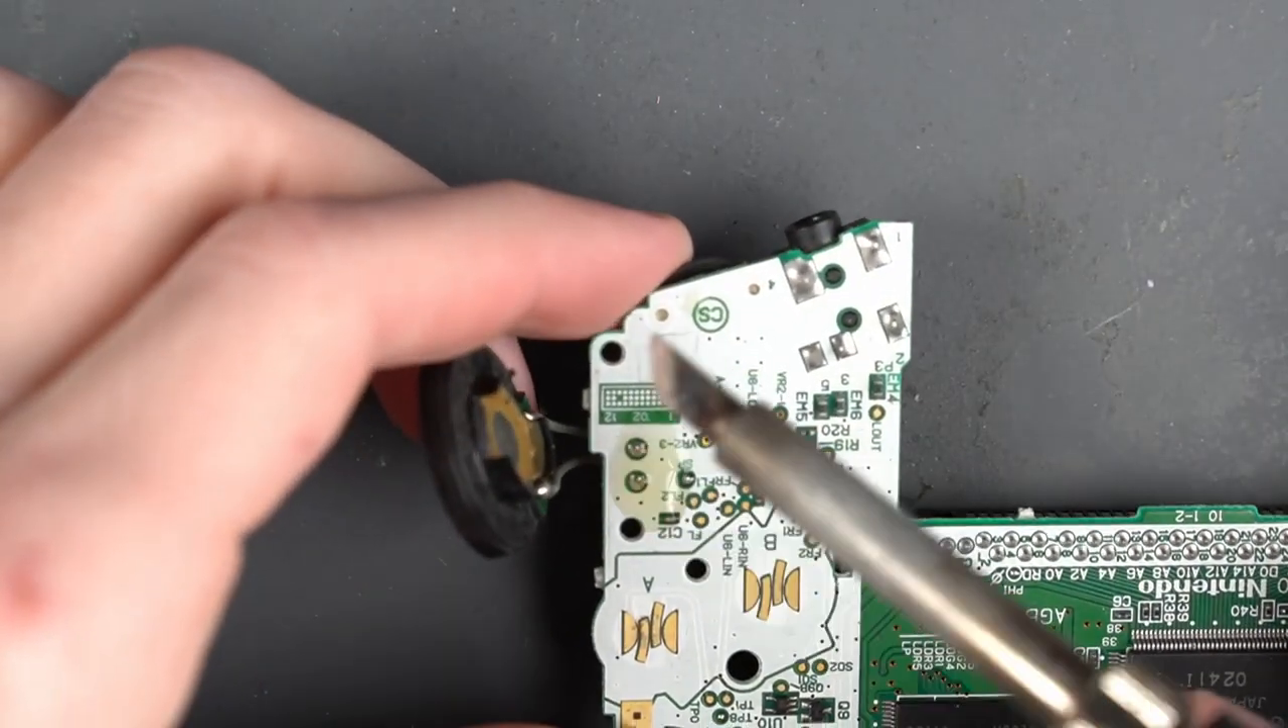All right we took the board out of the case.